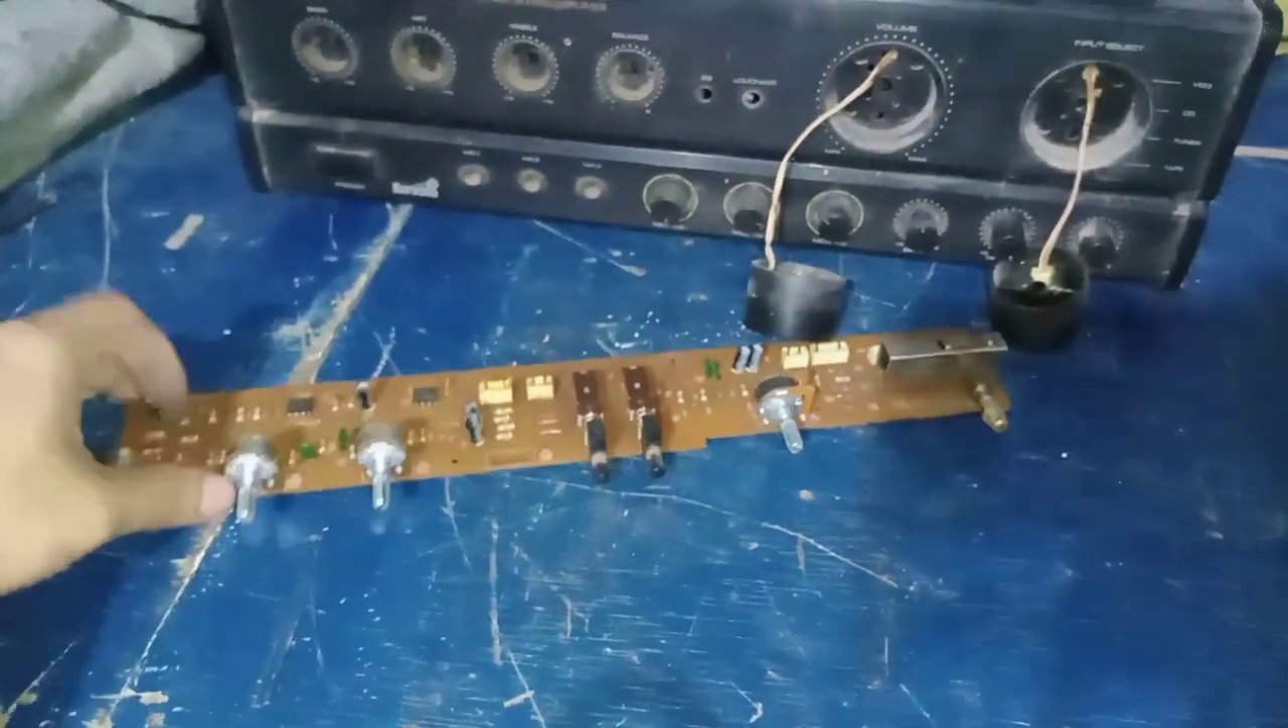Ayan, nailagay na natin yung kanyang mga potentiometer.